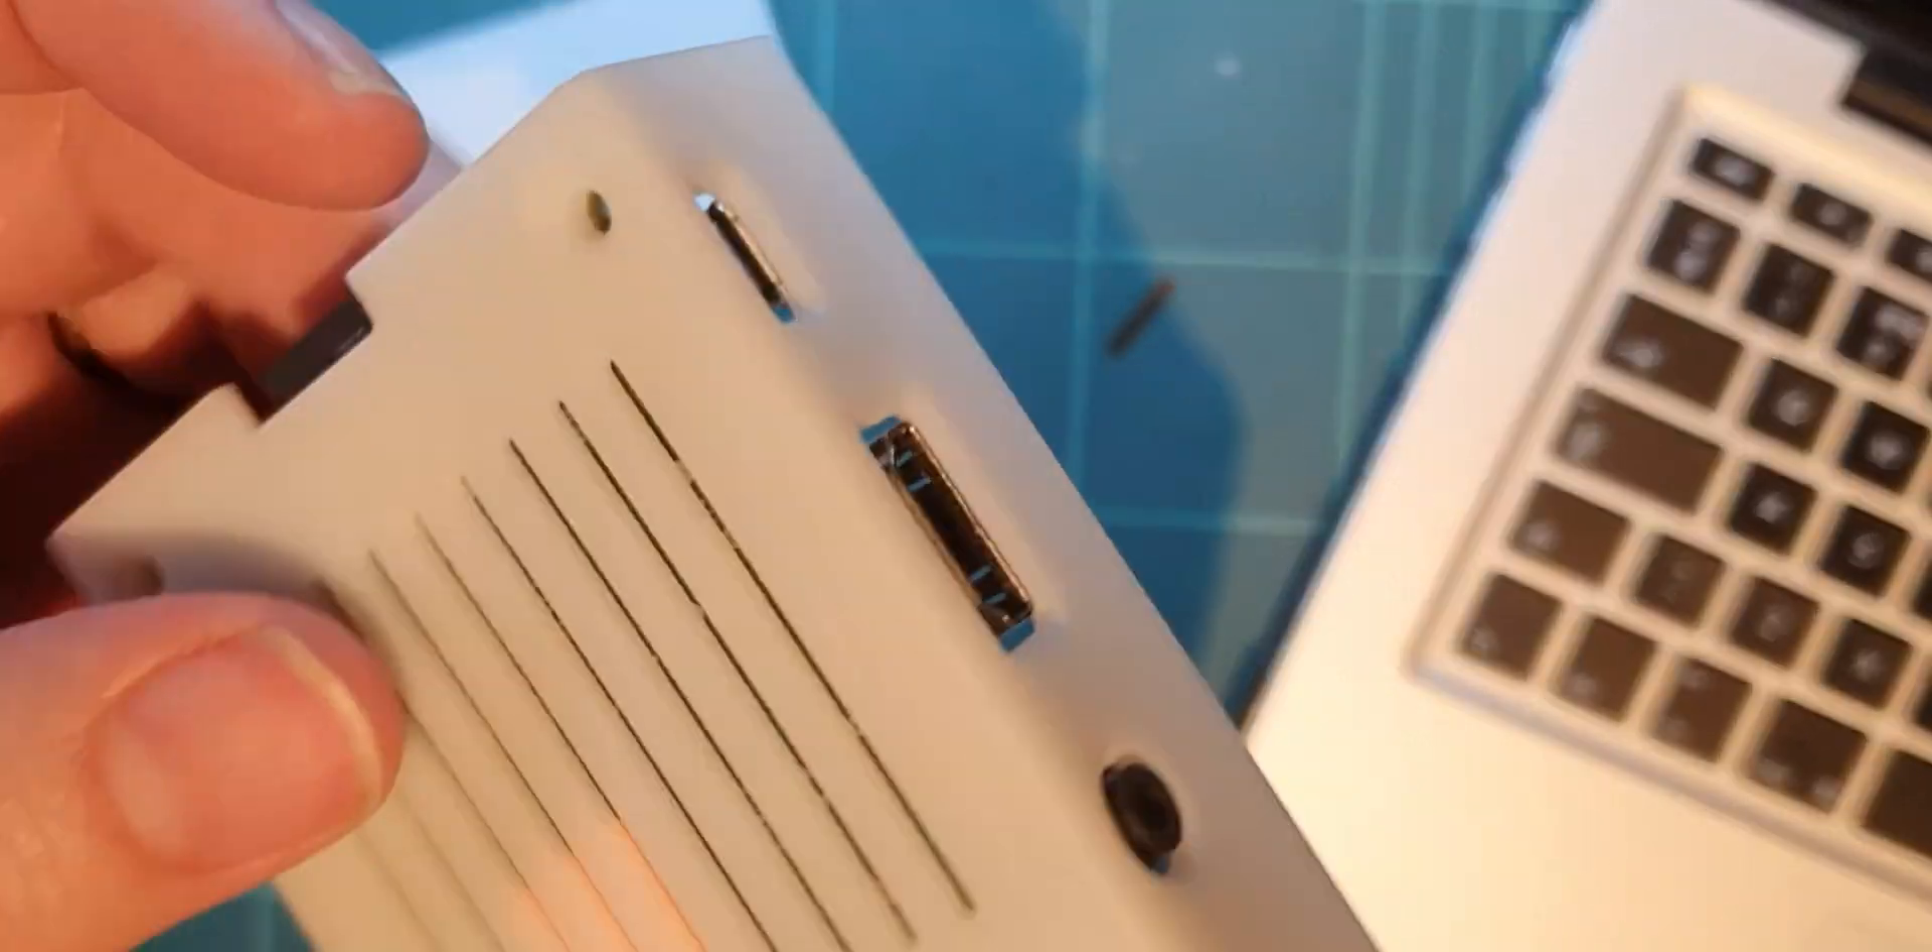All of the holes line up they line up perfectly.